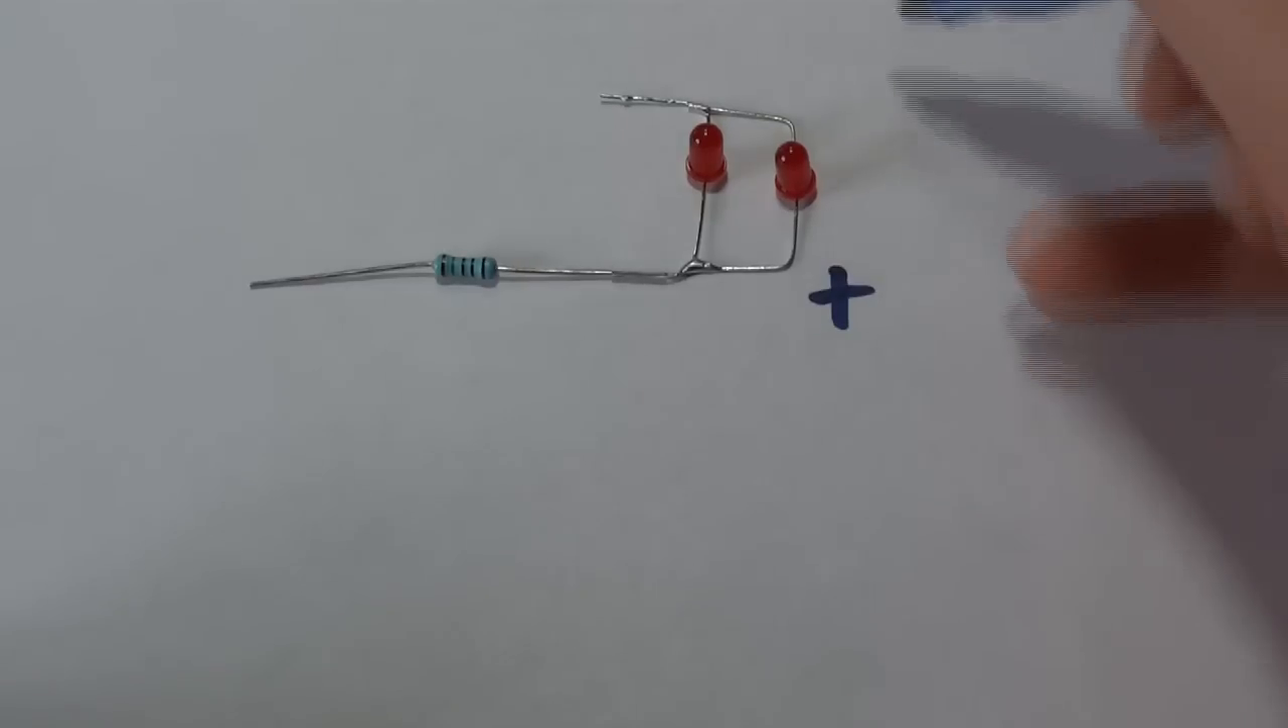This time I've wired the LEDs in parallel, so I've got both positive pins together, and both negative pins together.